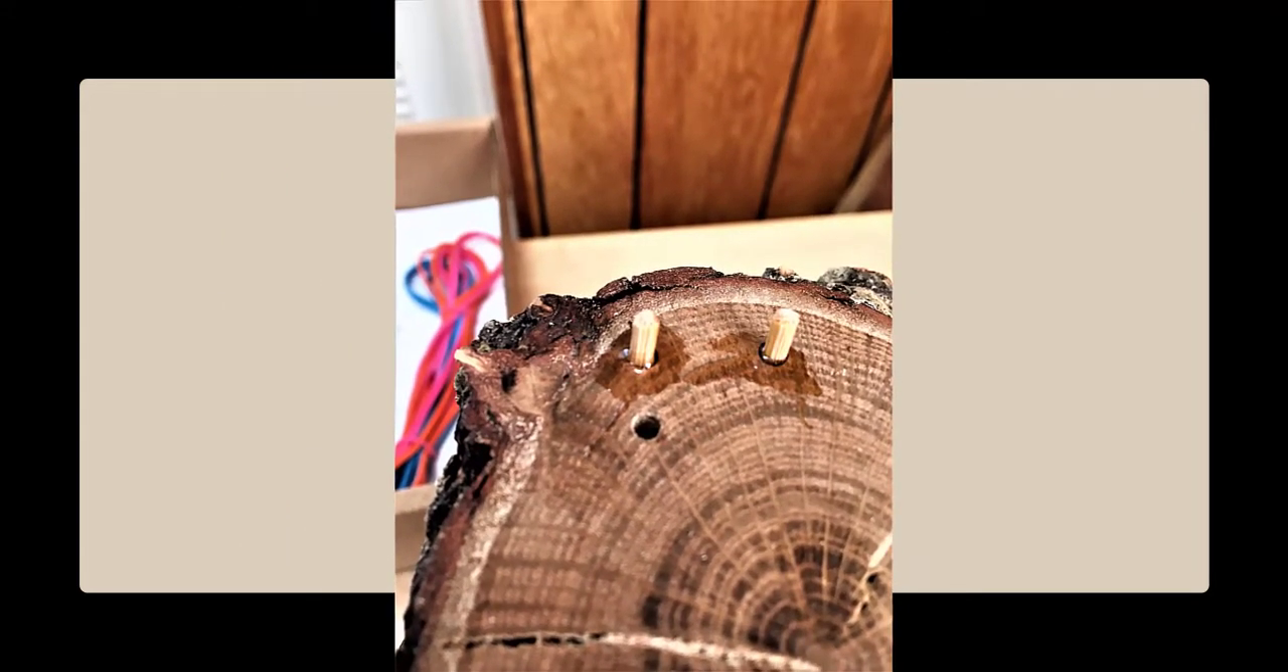The pins for the chipmunk on top have been glued into the stump.